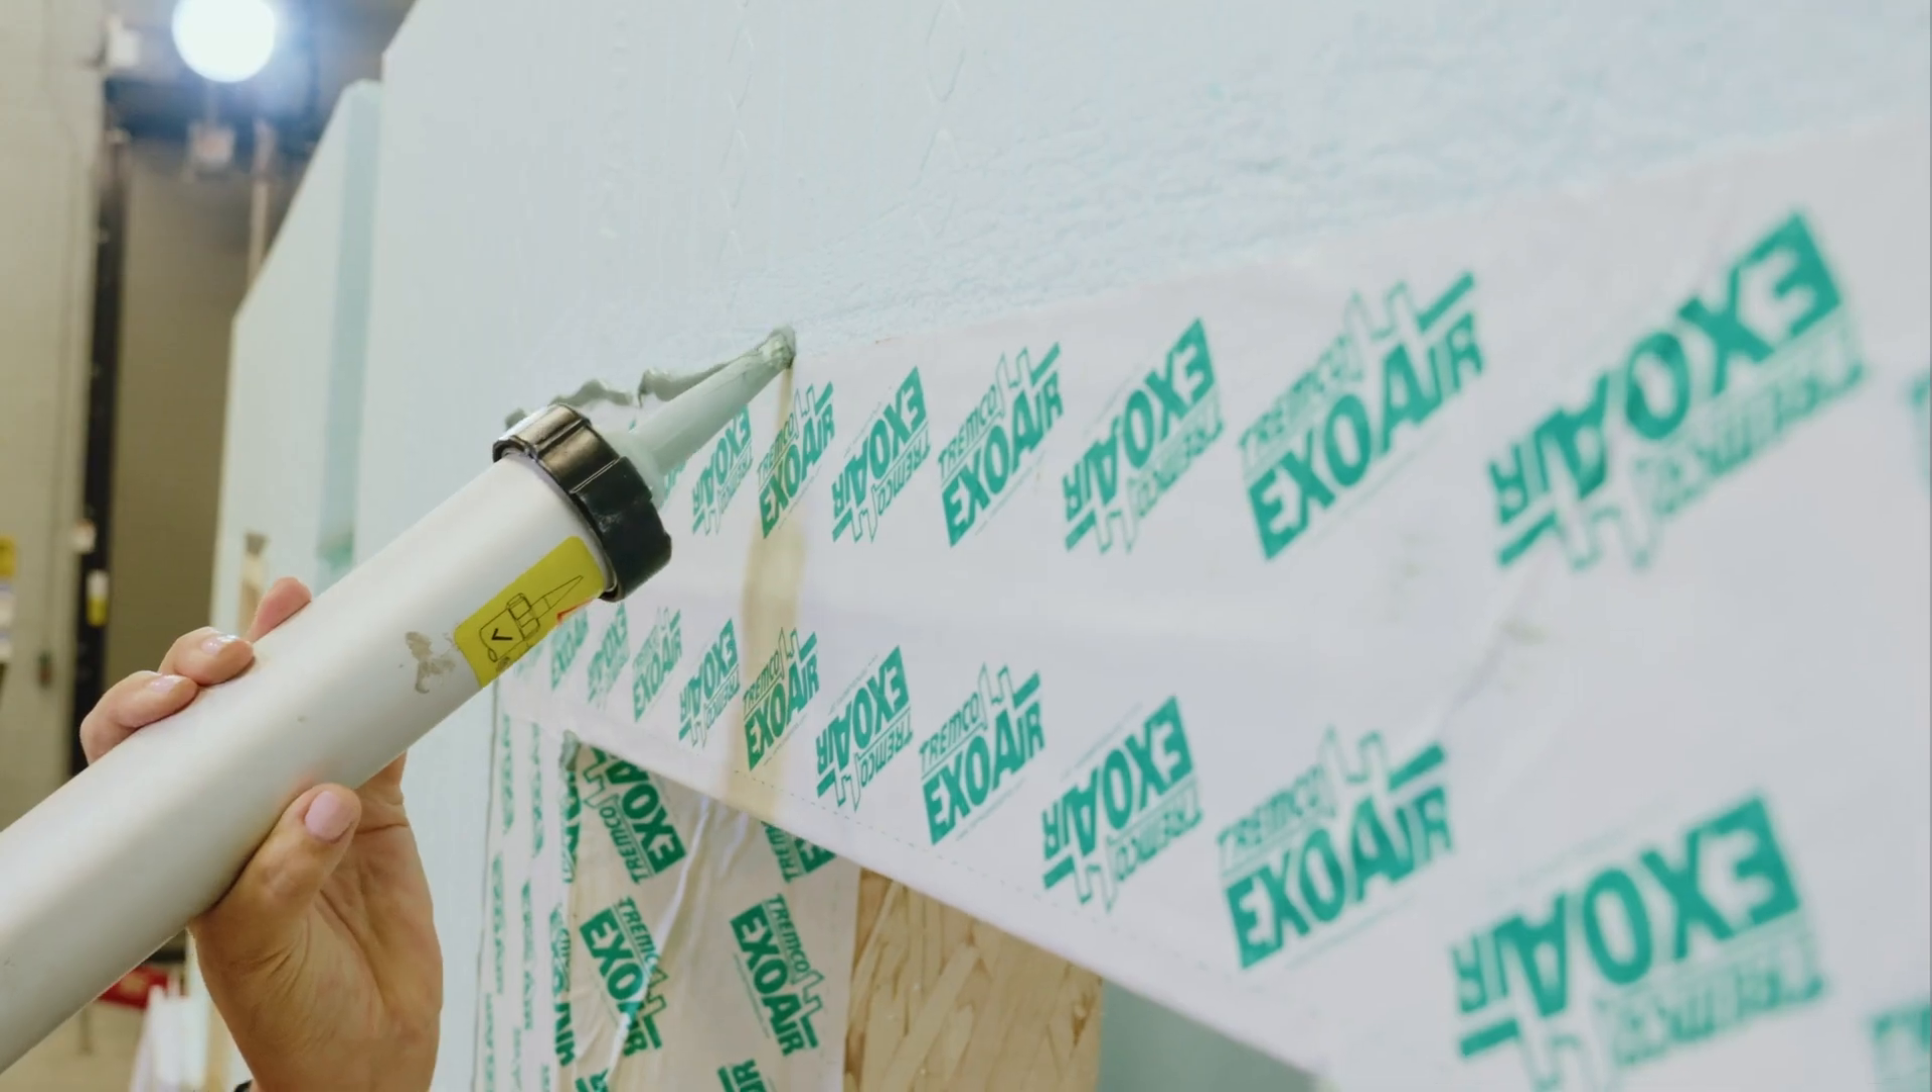So the tape is now installed.